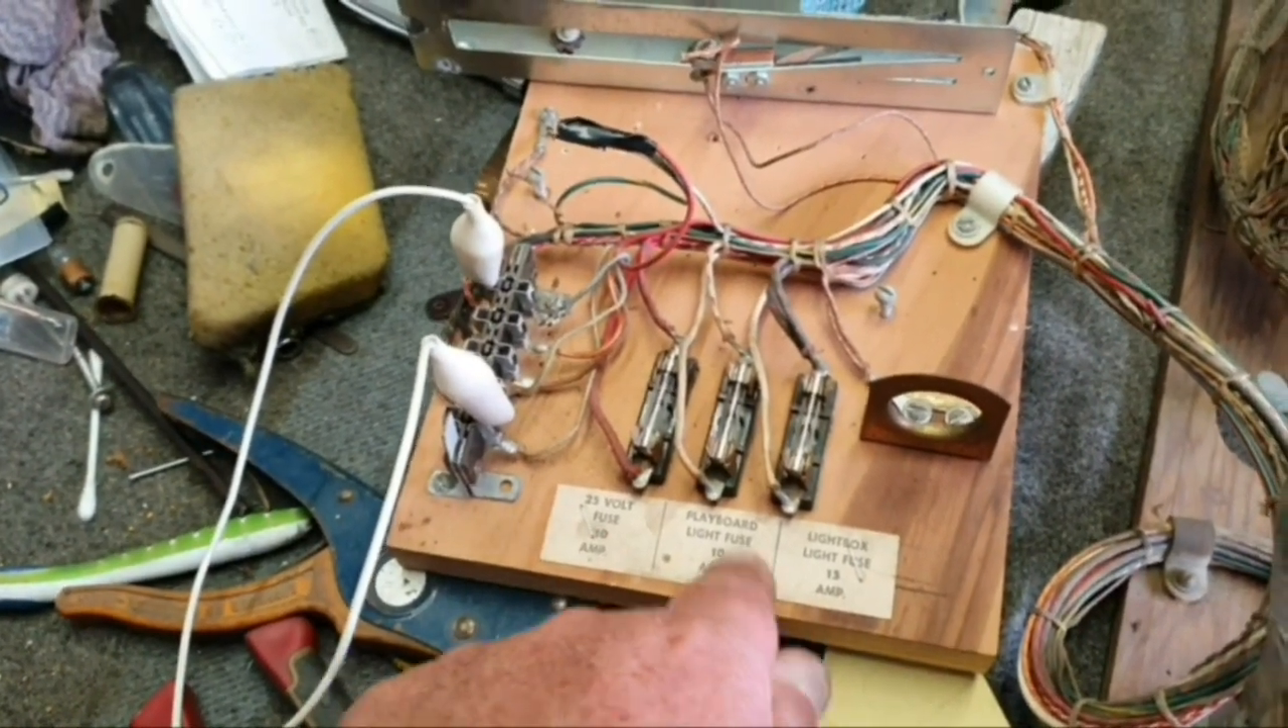We've fitted the label back on there.